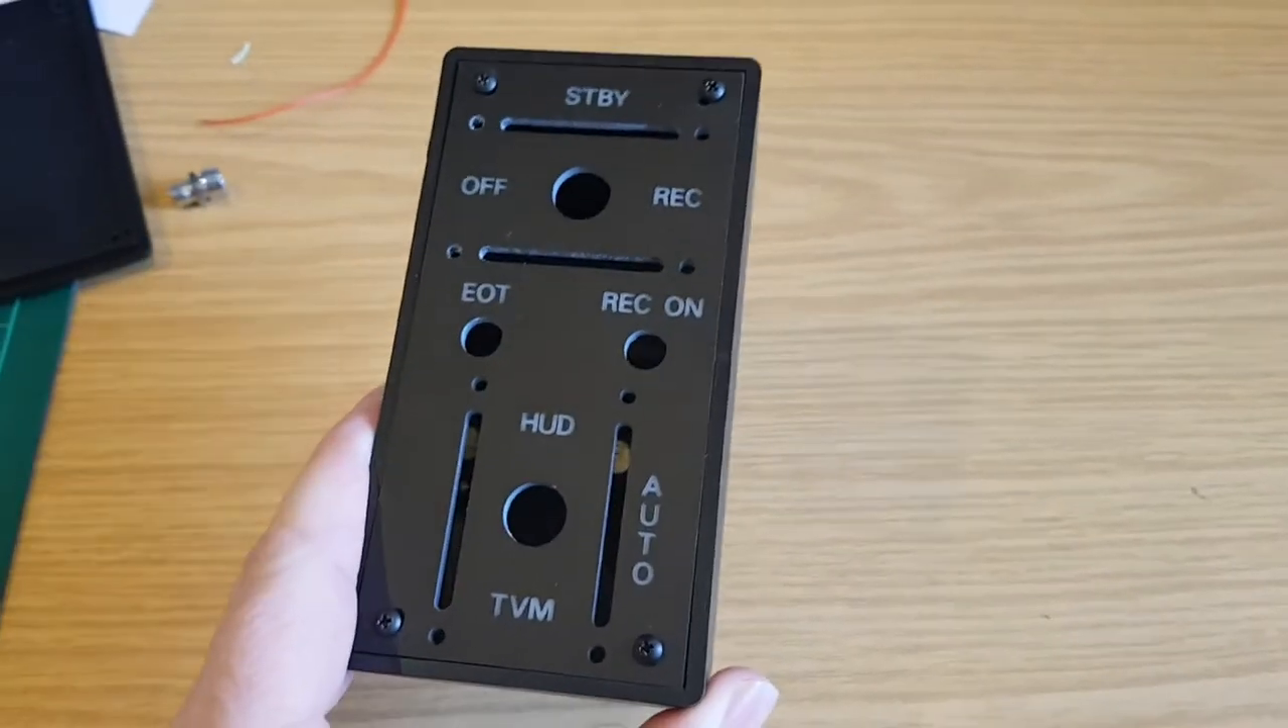So we're now at the end of the first stage, where we have the completed enclosure, in this case I've replaced the lid.